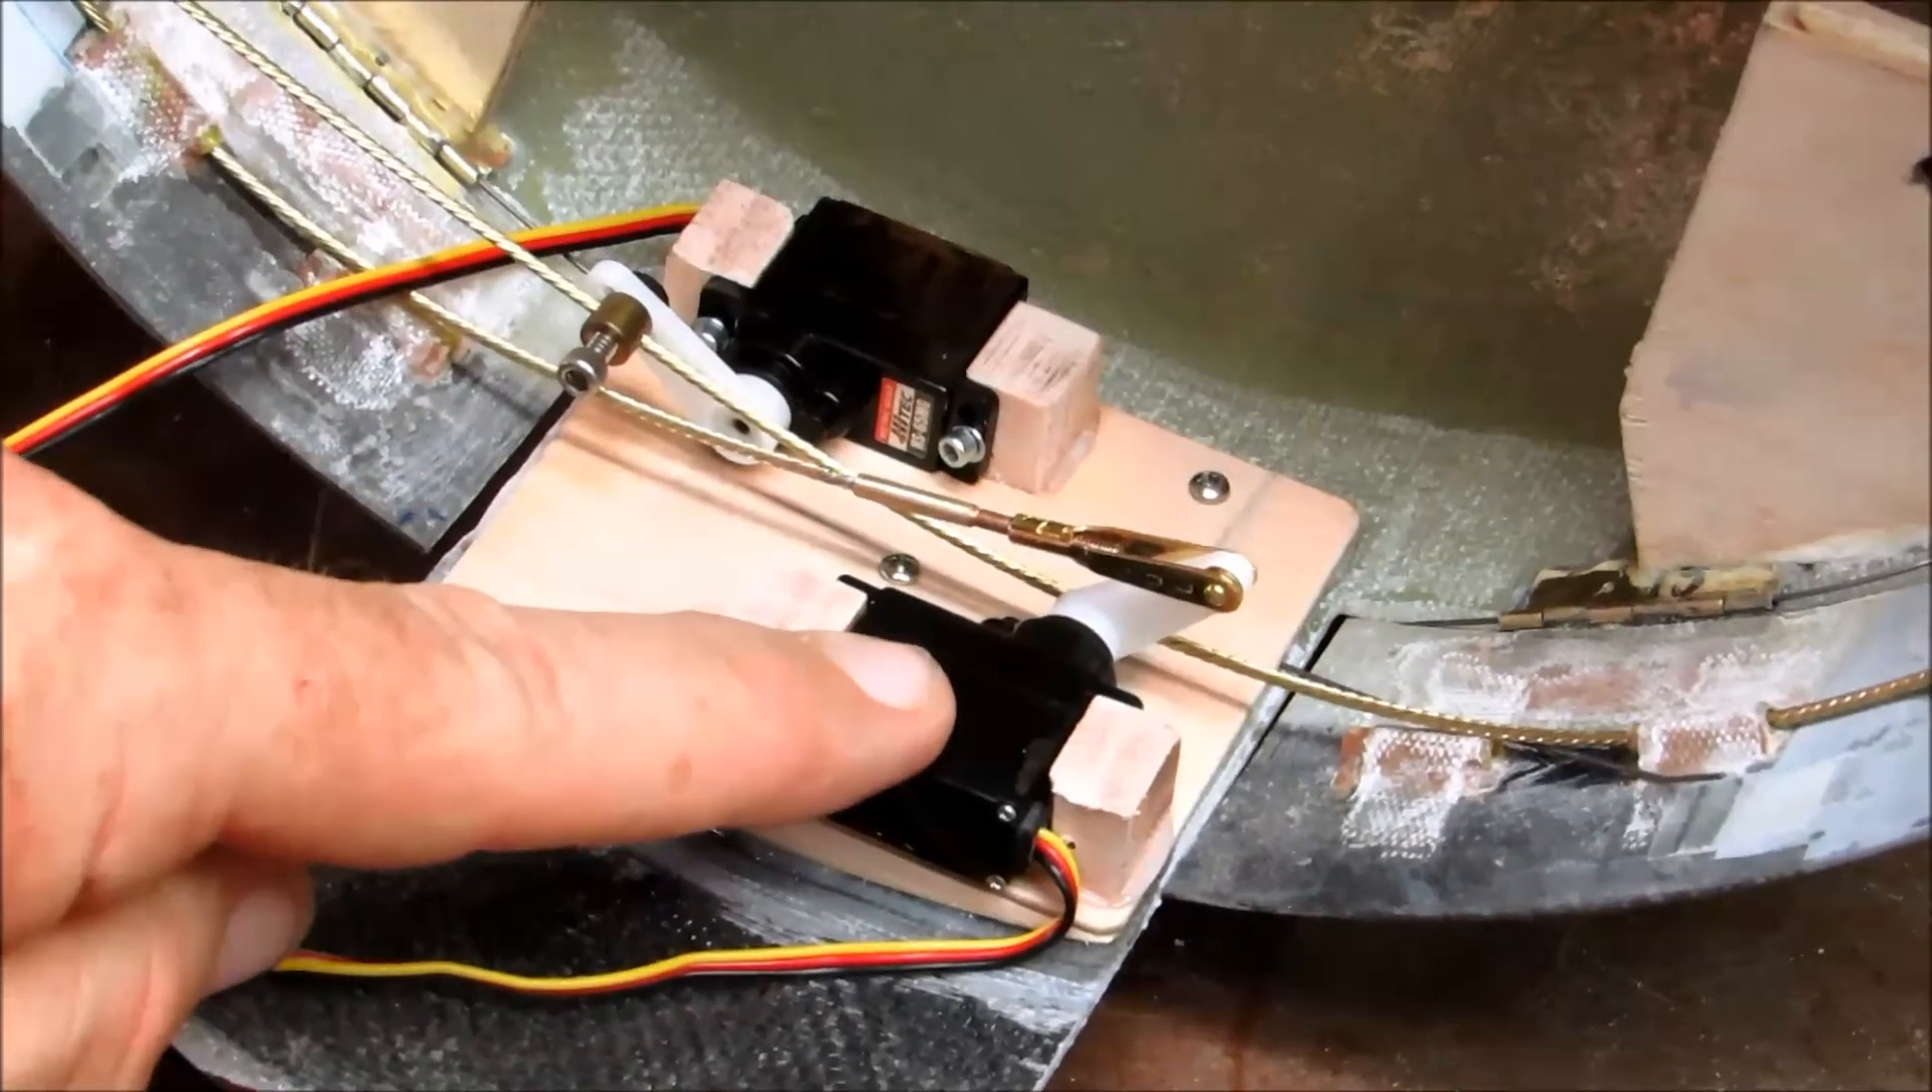Um, I finalized the mounting of the little servos.